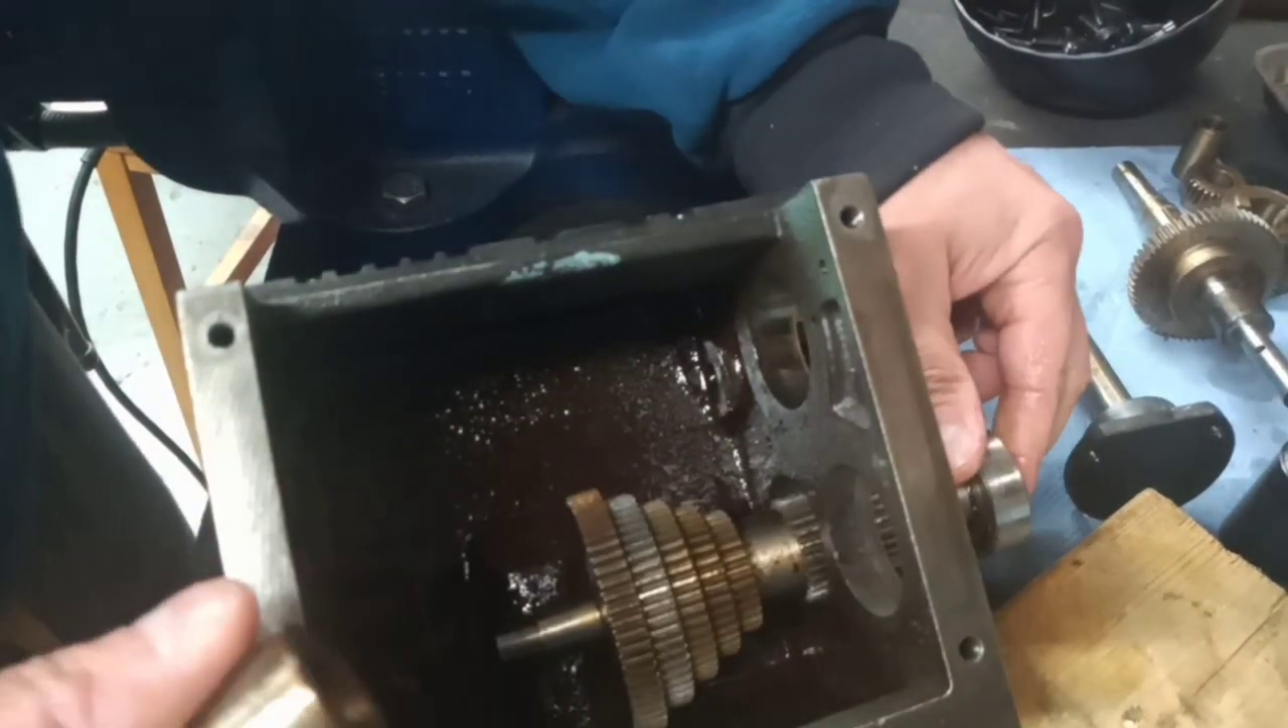So we've just got this shaft to take out now.